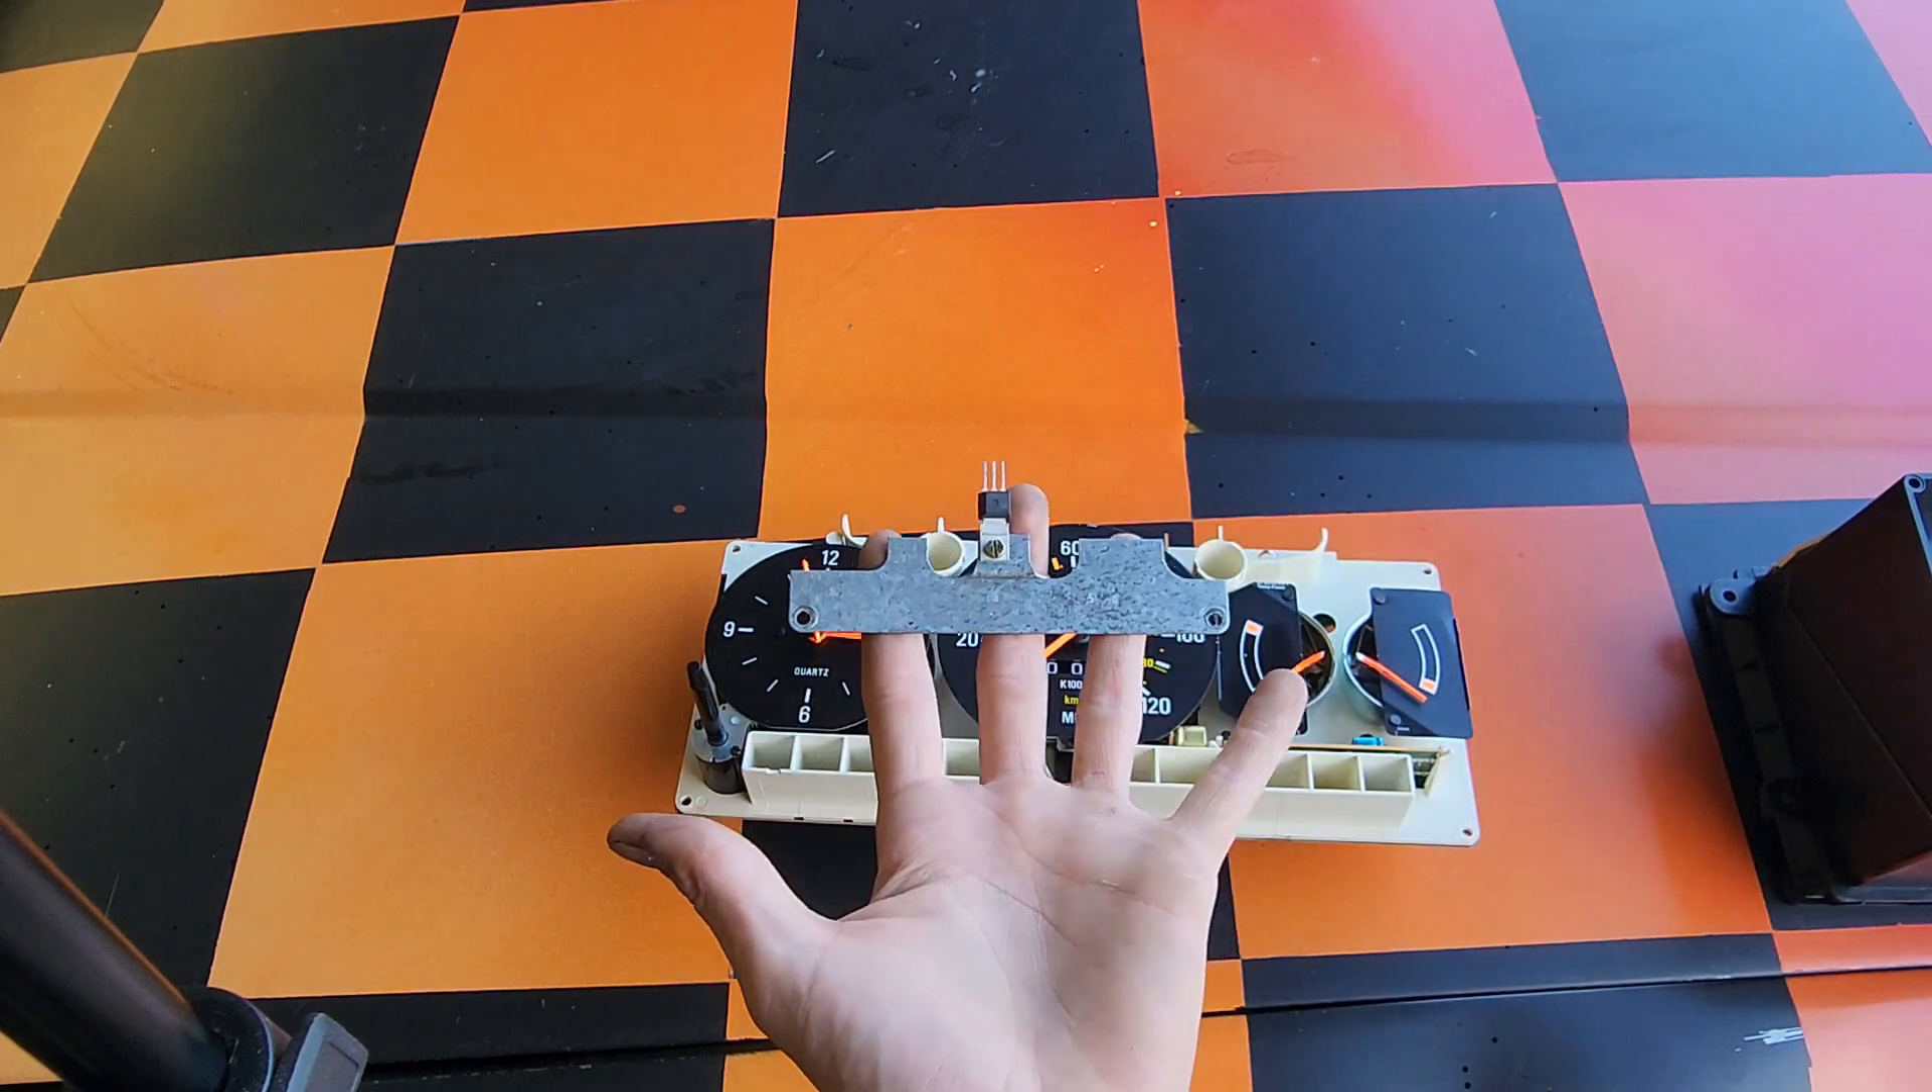But, we now have, of course, the gauge cluster out of the car.